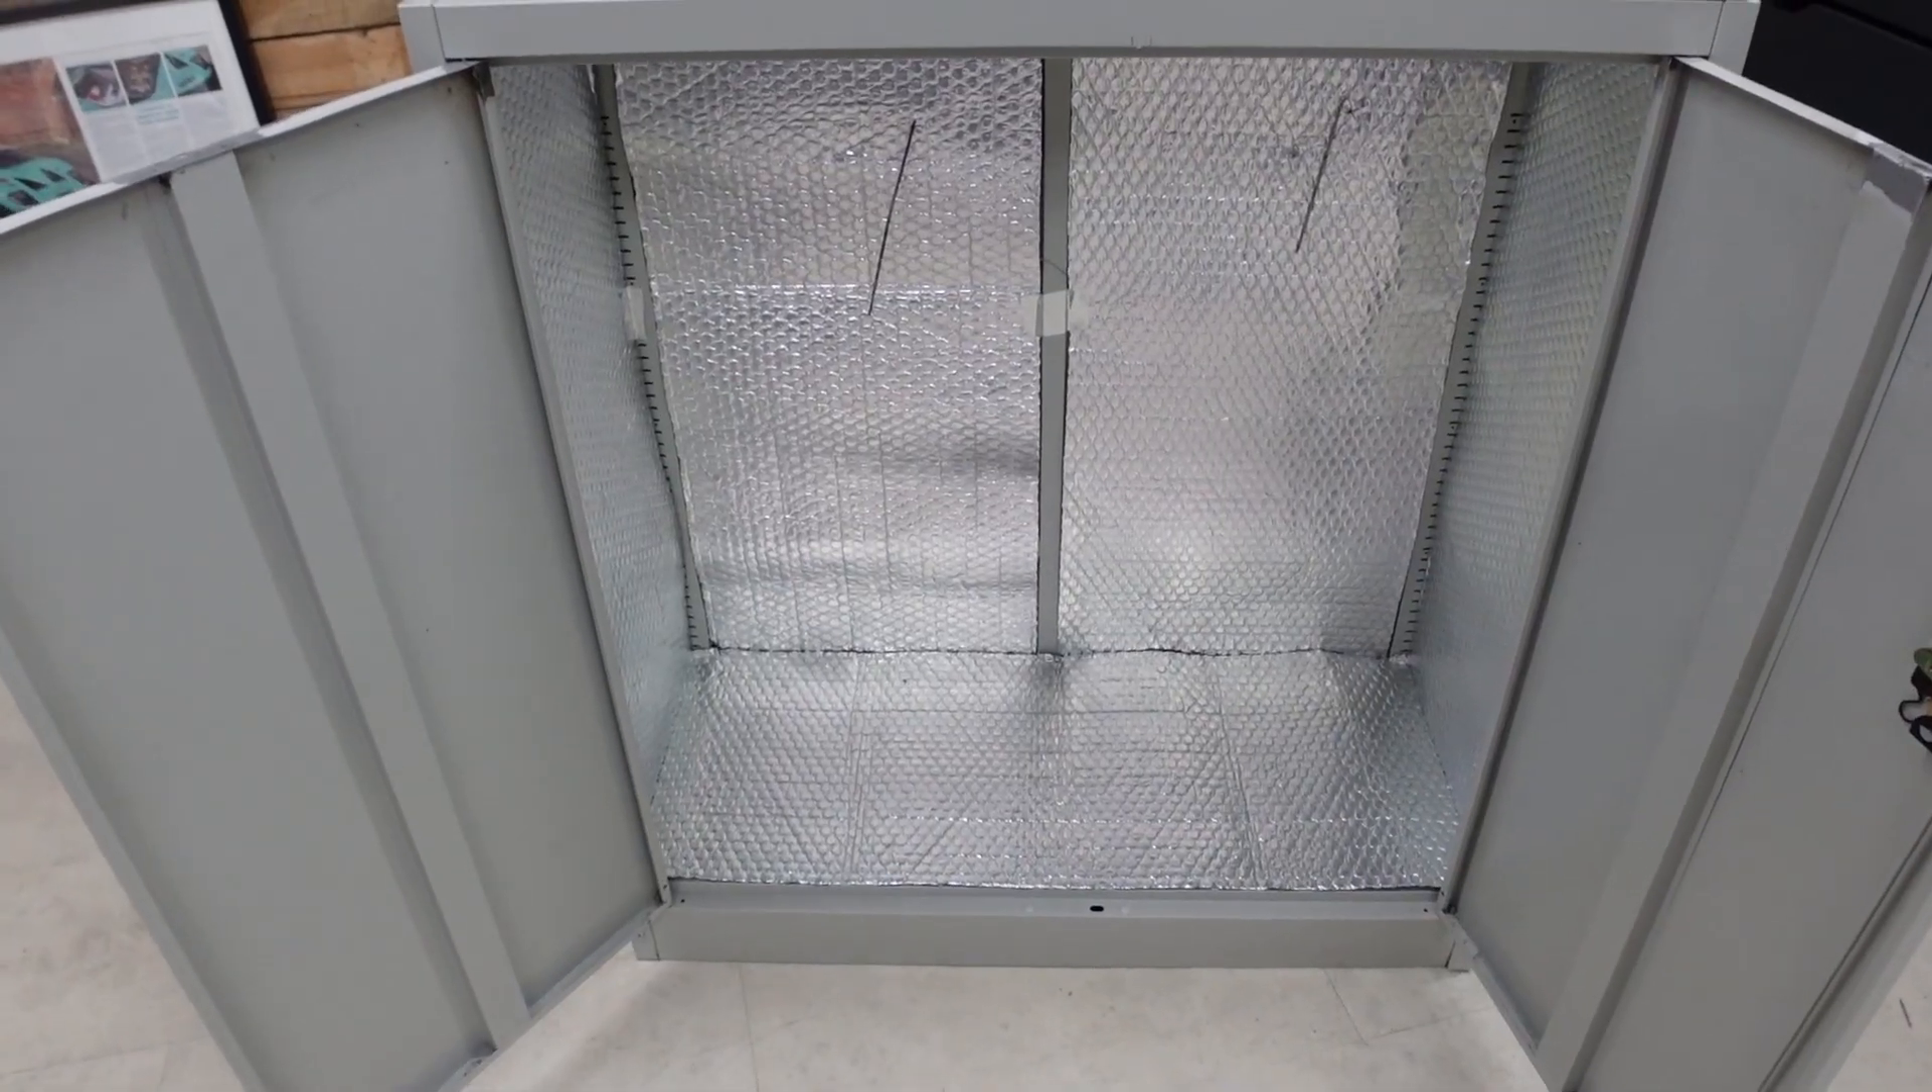I've not done the doors yet obviously as you can see.